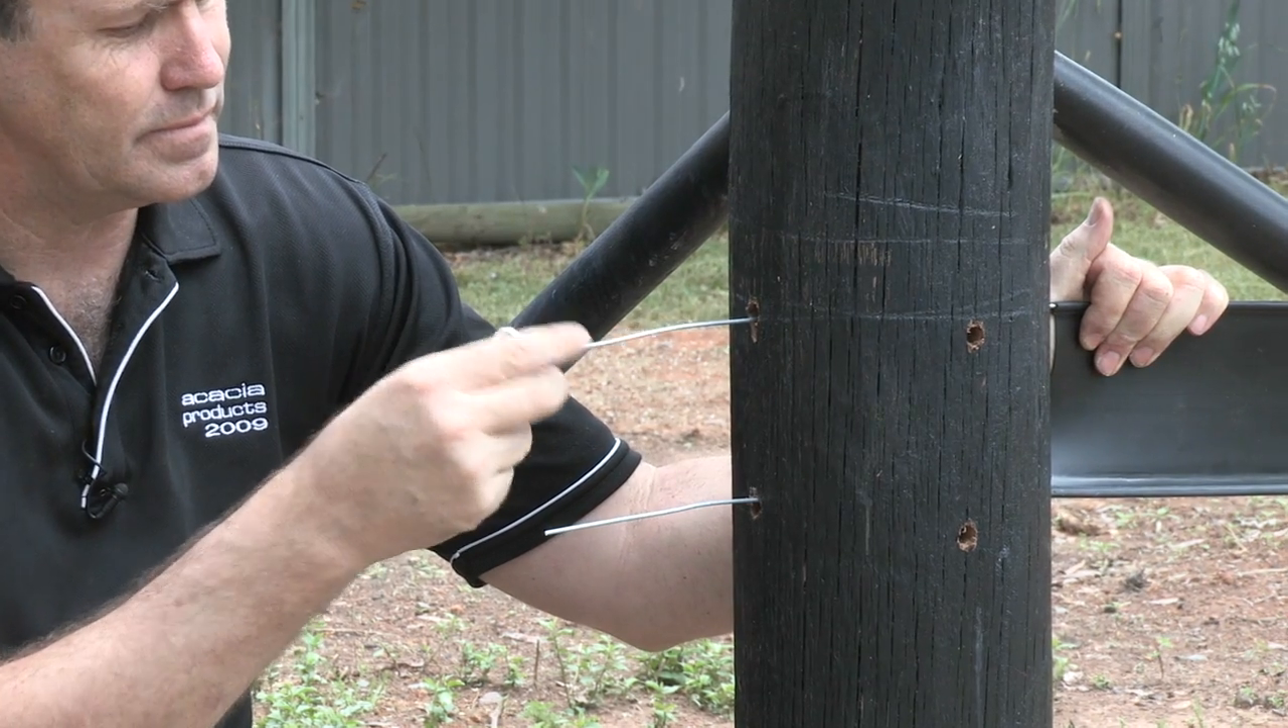As you can see we've inserted the wire into the holes that we drilled earlier.